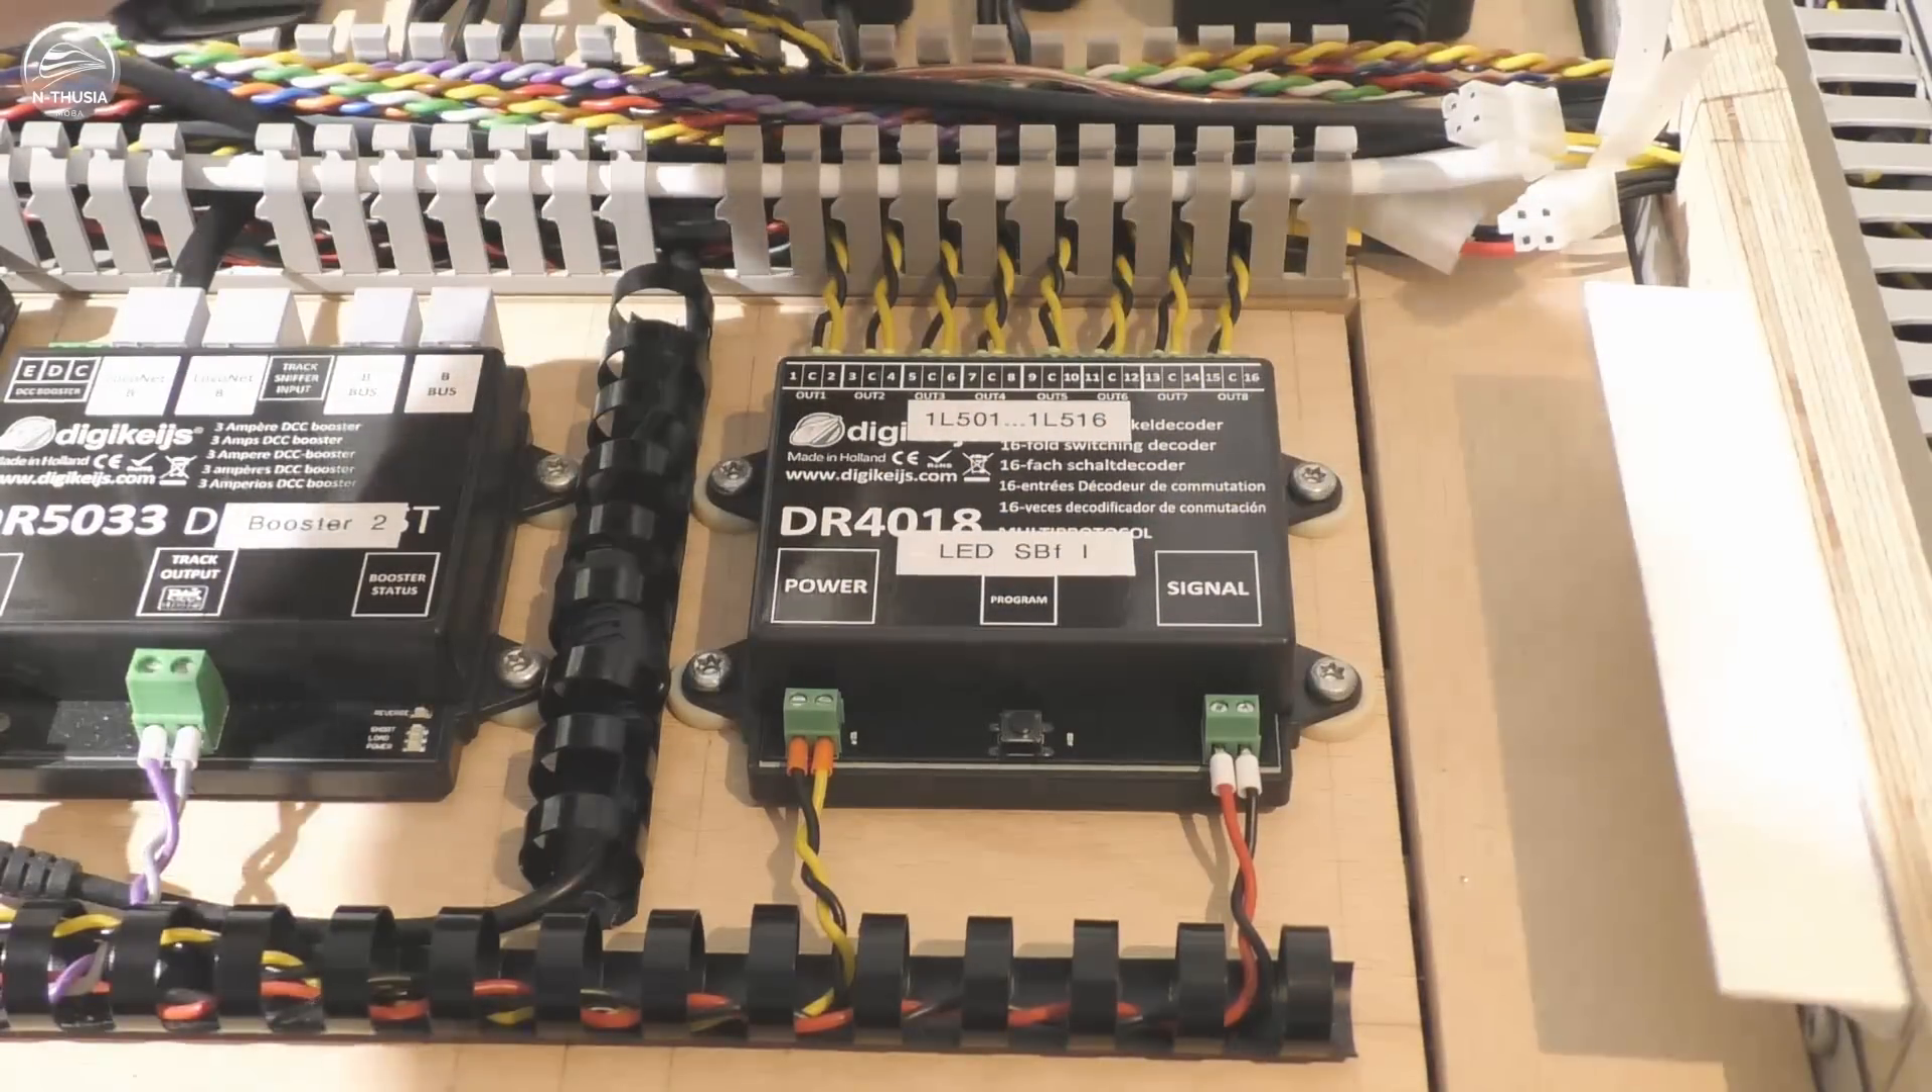Die ganzen Kabel sind jetzt auch hier auf dem Decoder aufgelegt.